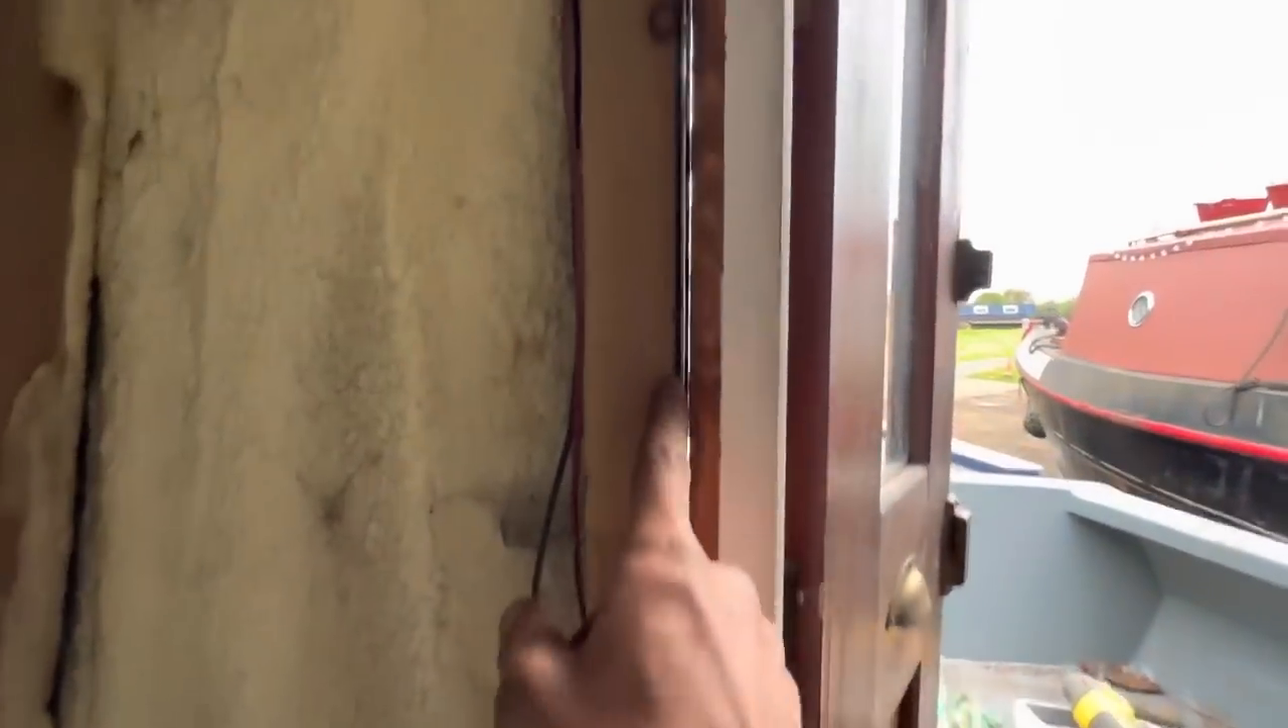You can see a gap there between the battening and the door.